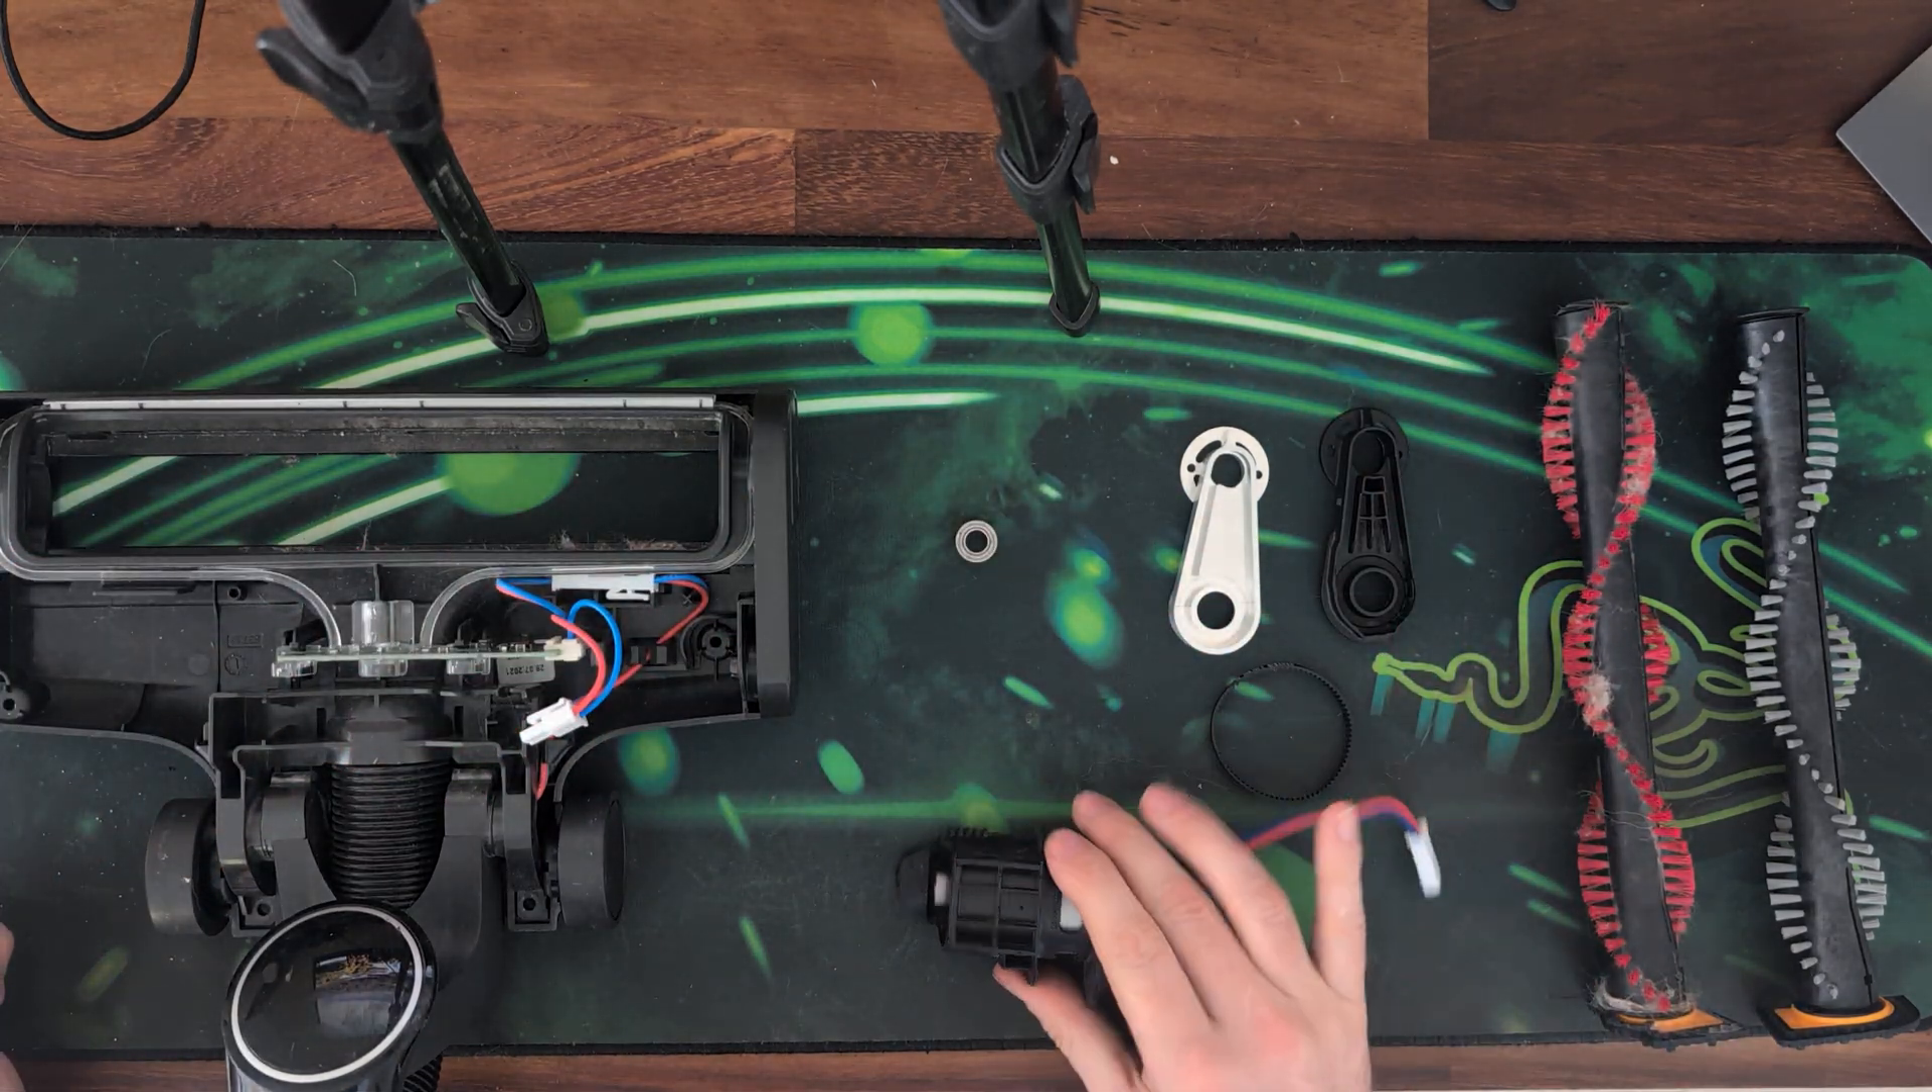This is the head with the cover off.